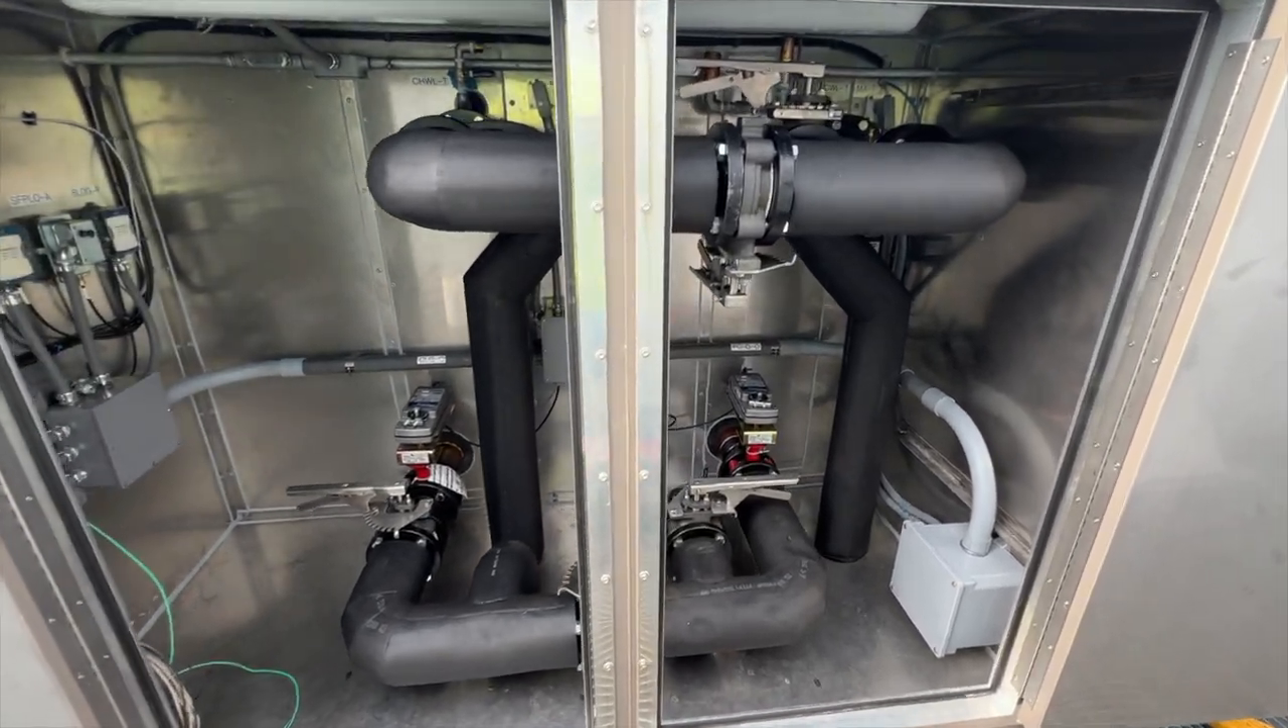And this is what it looks like with about 90 % of the insulation on.